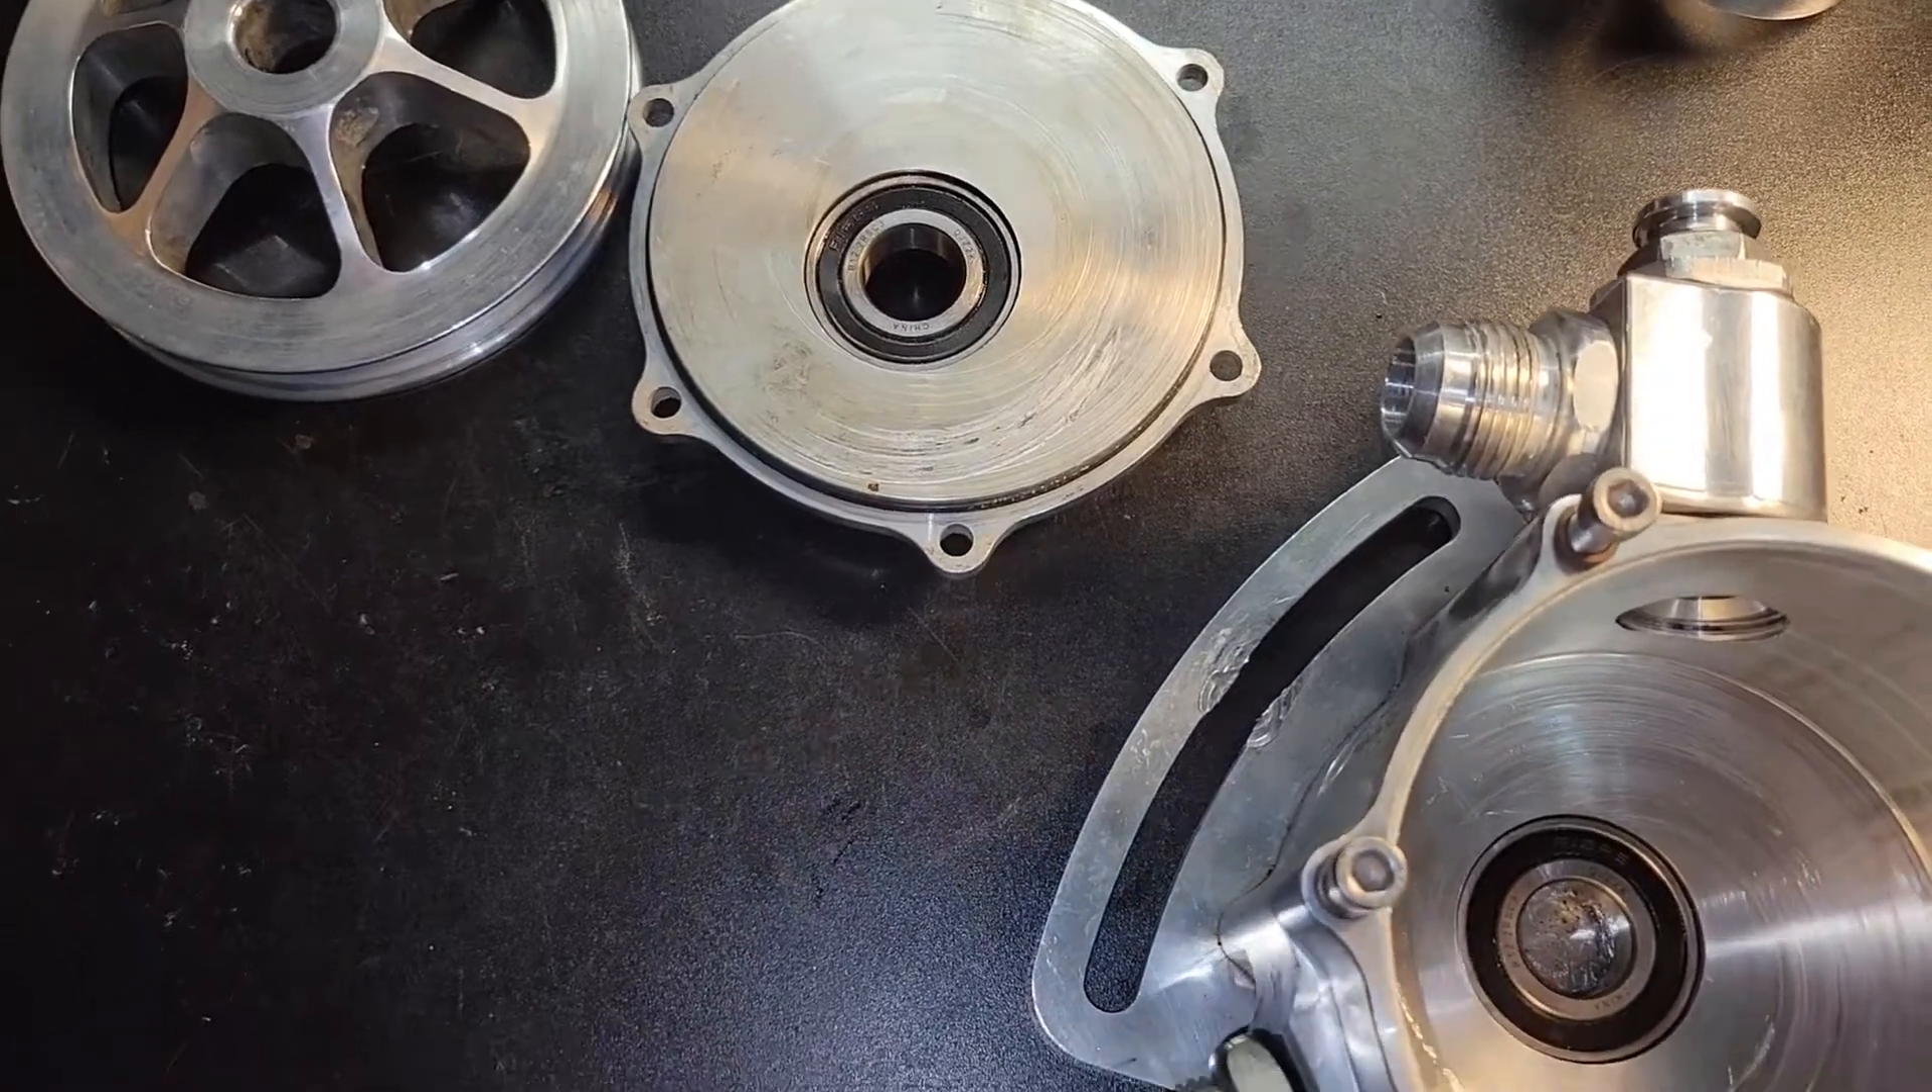All right took a little persuasion but the back and front bearings are in.